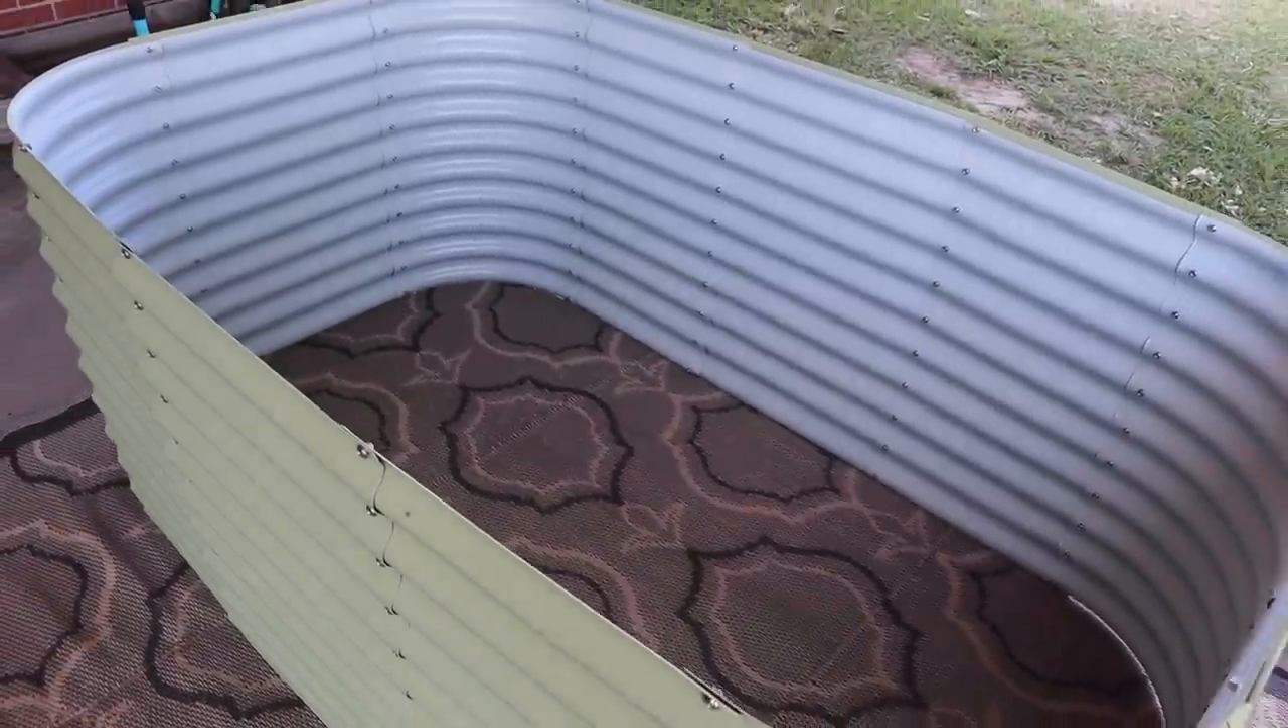We still got to tighten up all the bolts and put the rubber safety edging Around the top there, but this is the same configuration that I showed you out there near the garden with that big rectangle.